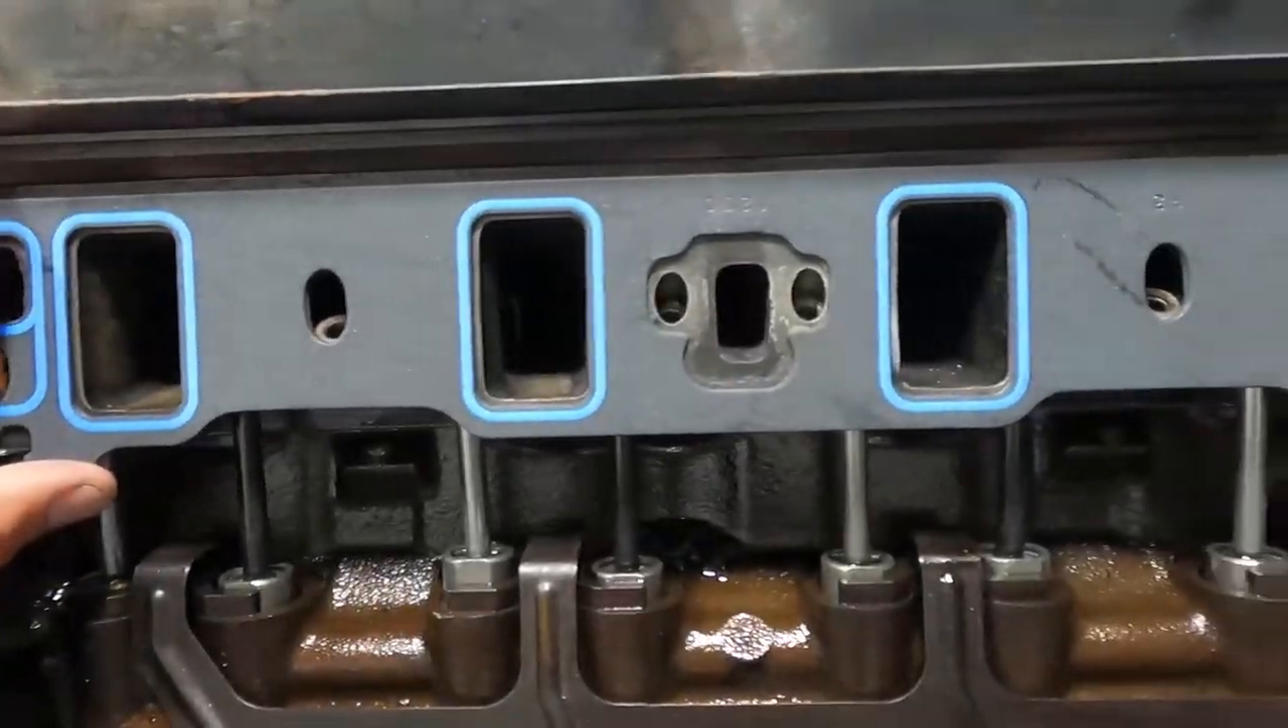And the 1250 gasket actually fits really nice um there's a little bit of you know meat around the corners here but very little okay.